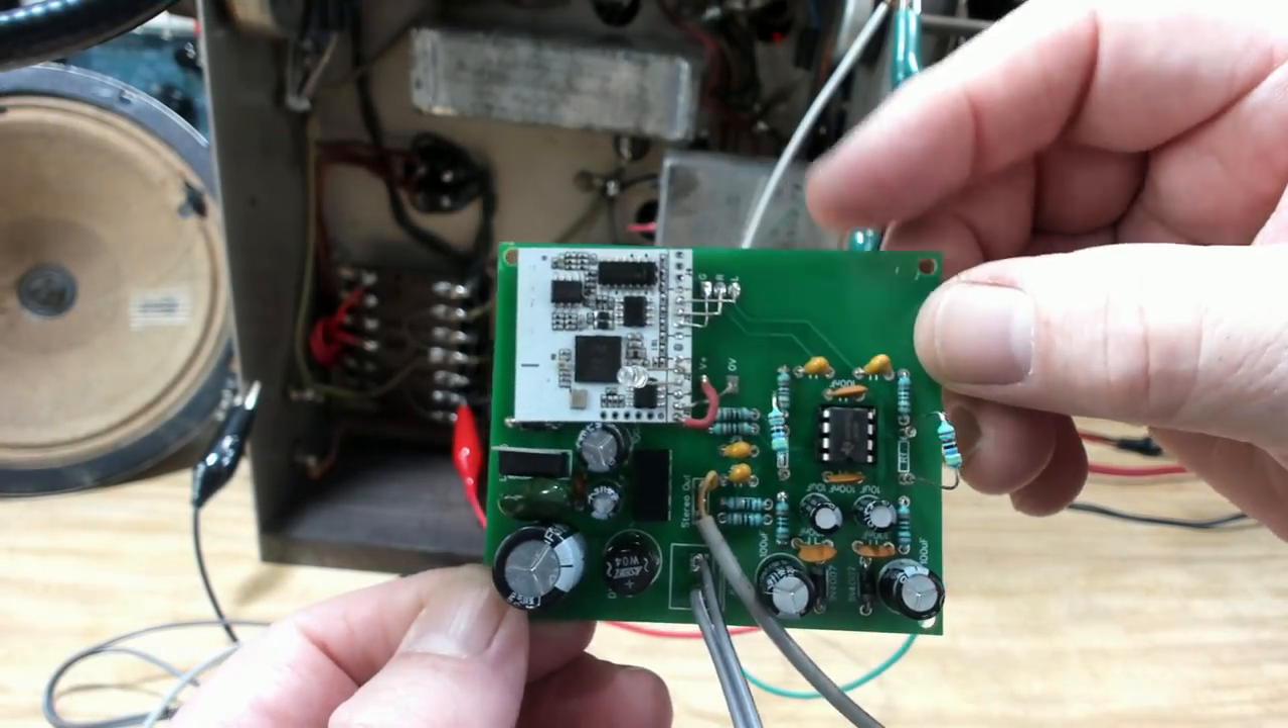I've finished assembling the board, and I've put the Bluetooth module on.